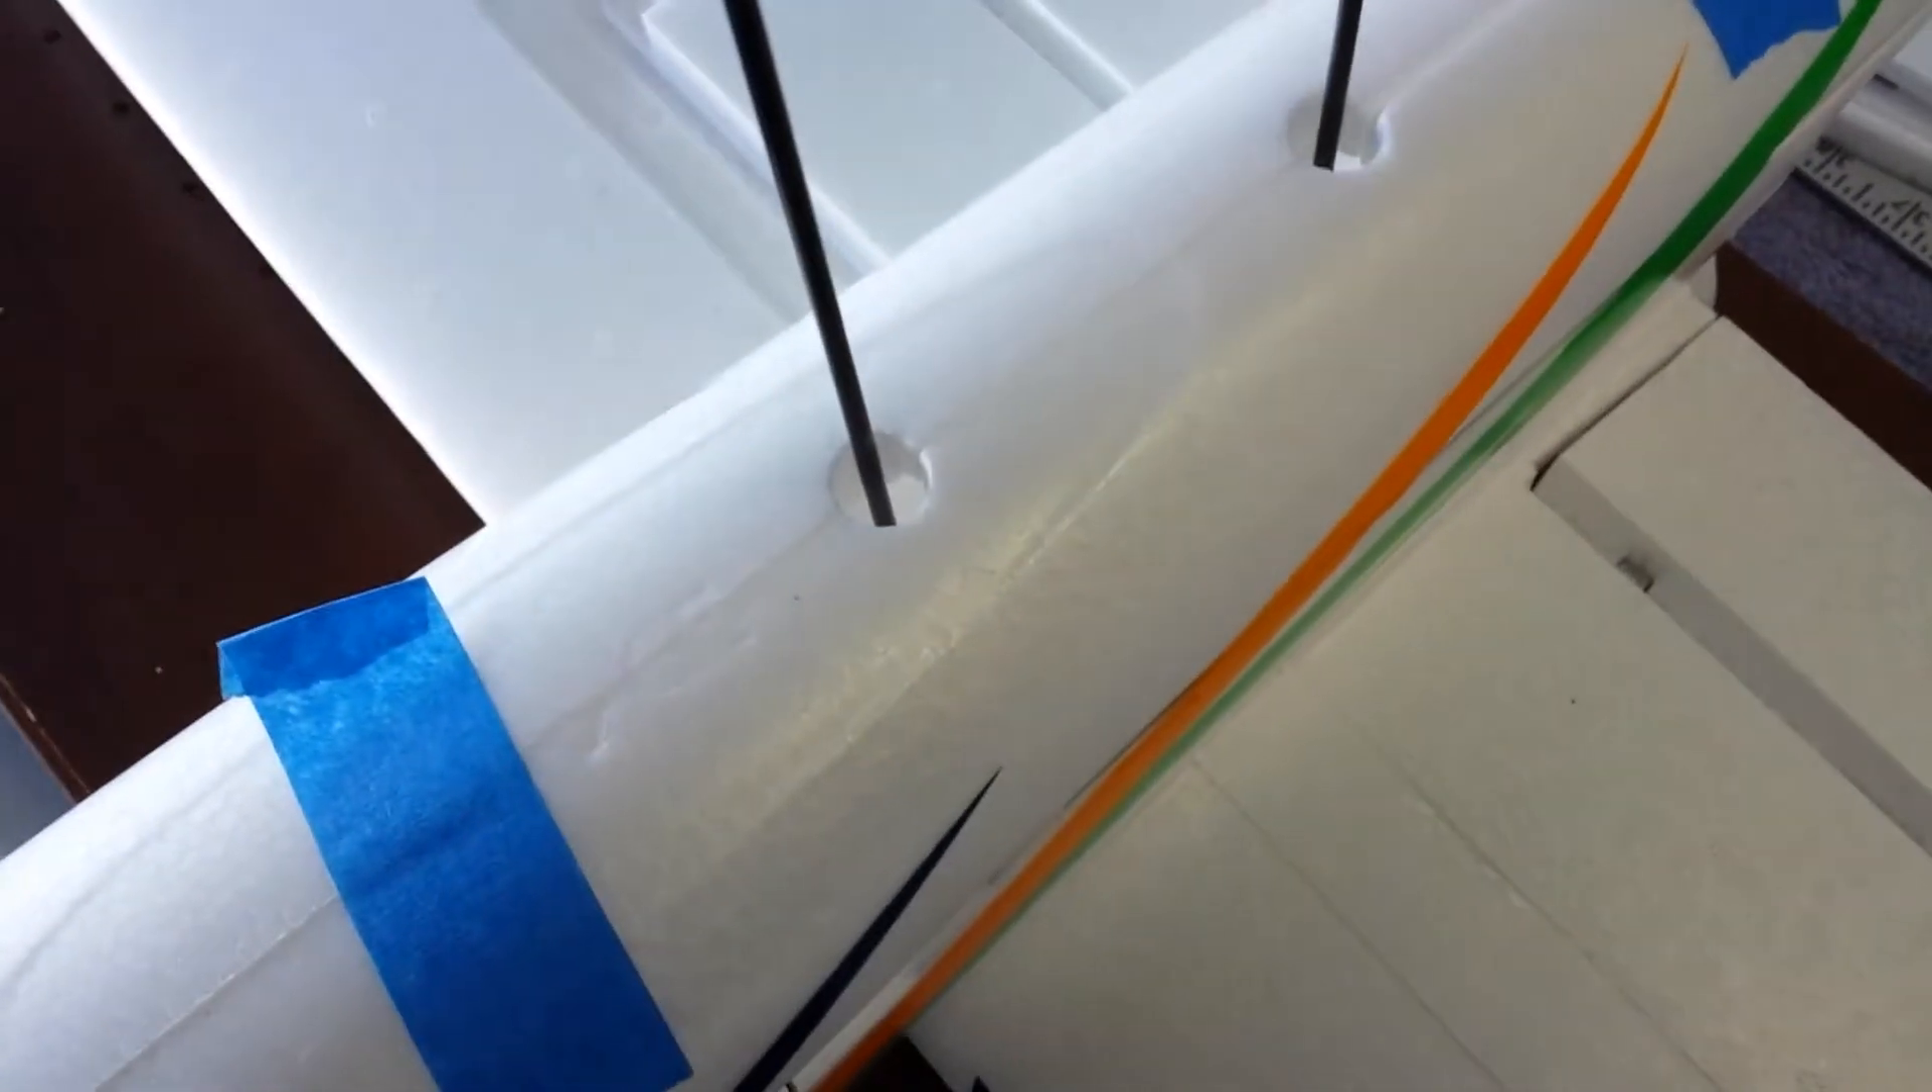I got these 1-8 inch carbon fiber rods fed through into the fuselage.